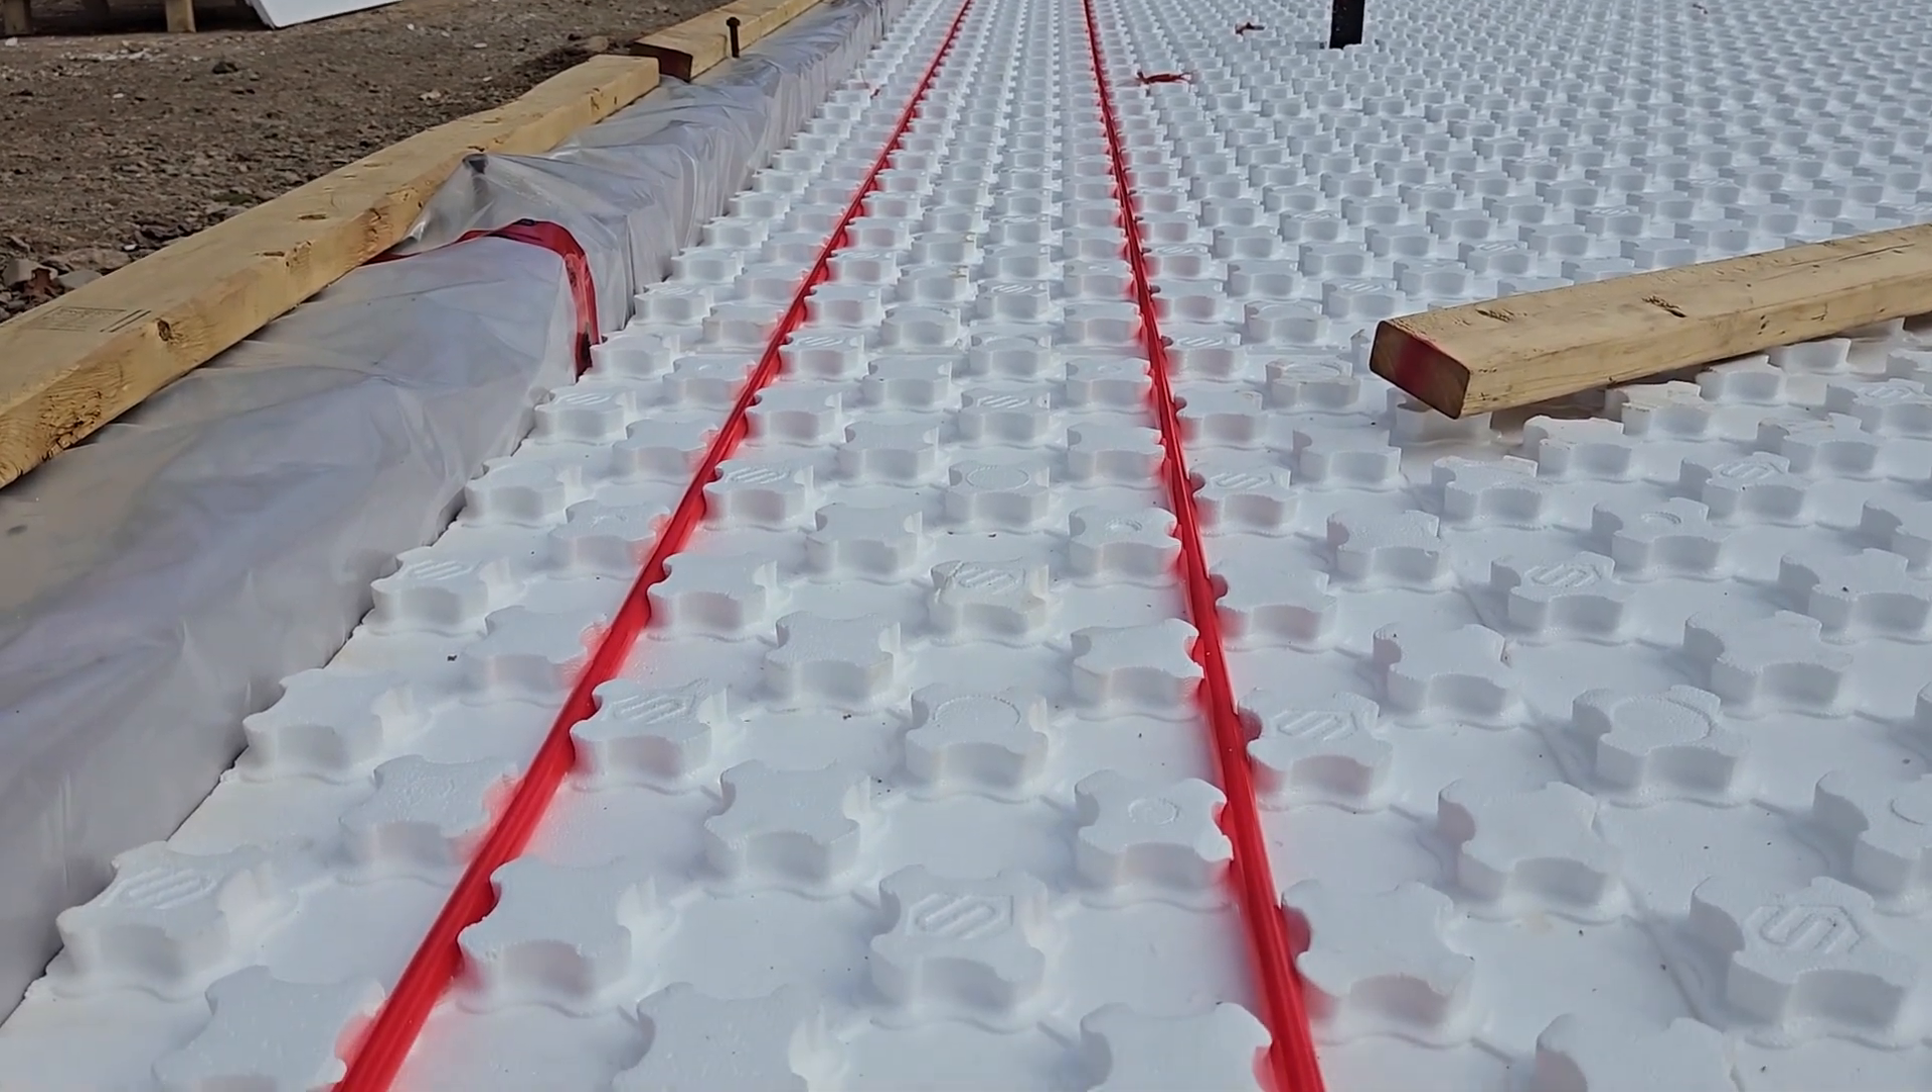First two lines of radiant pipes are installed.